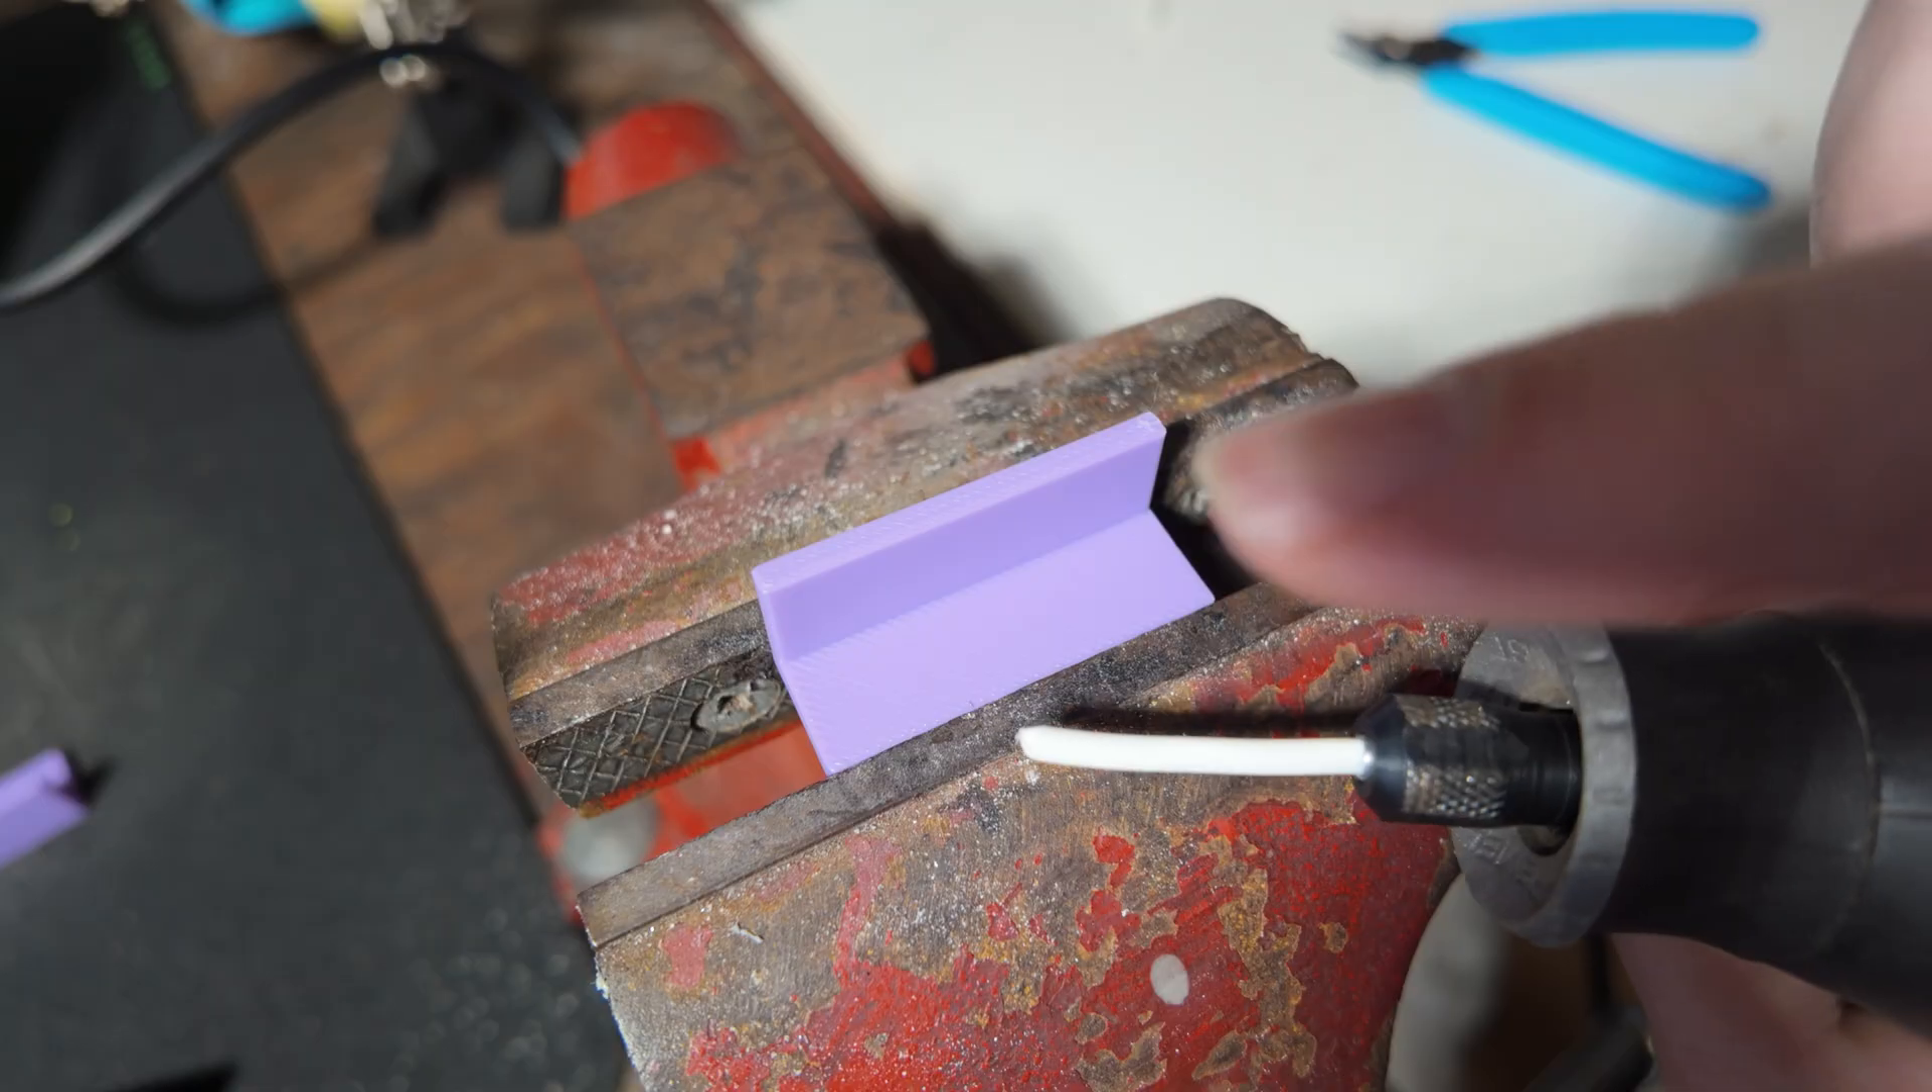This bigger 3D printer filament fits right into the chuck end of the Dremel which is nice.